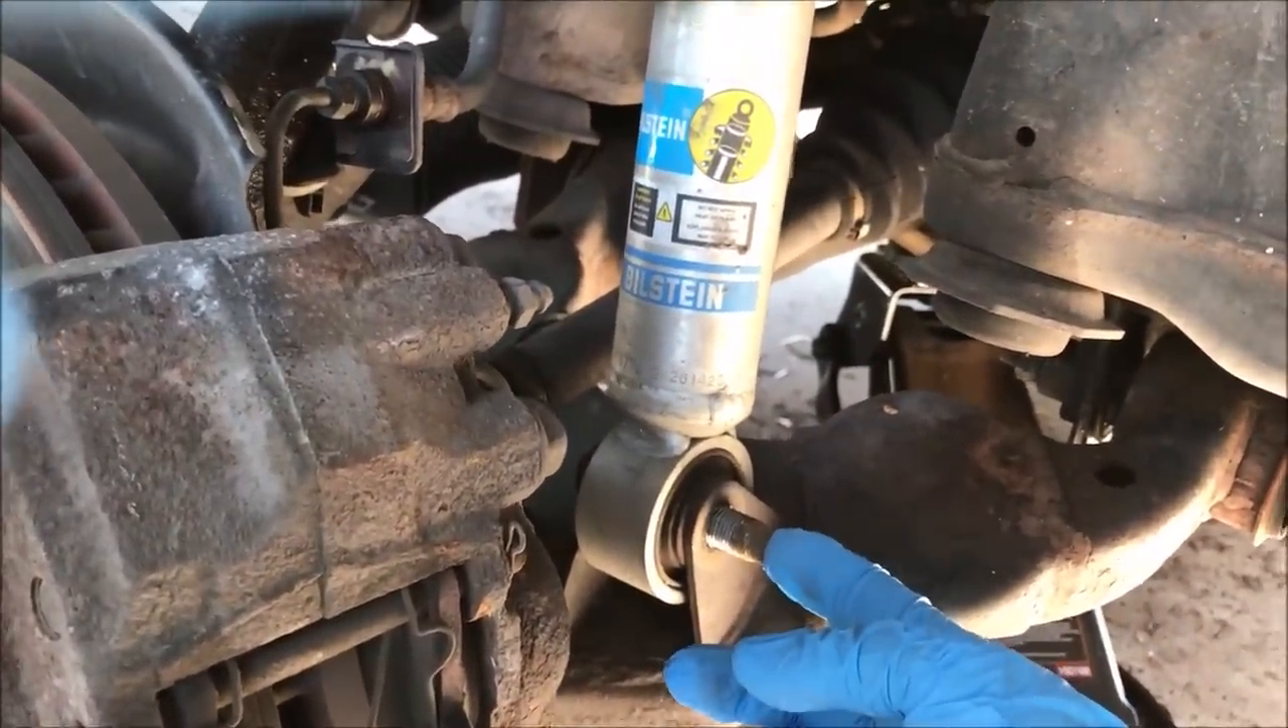This shock is almost ready to come out but the only thing we have to do is punch this bolt out.